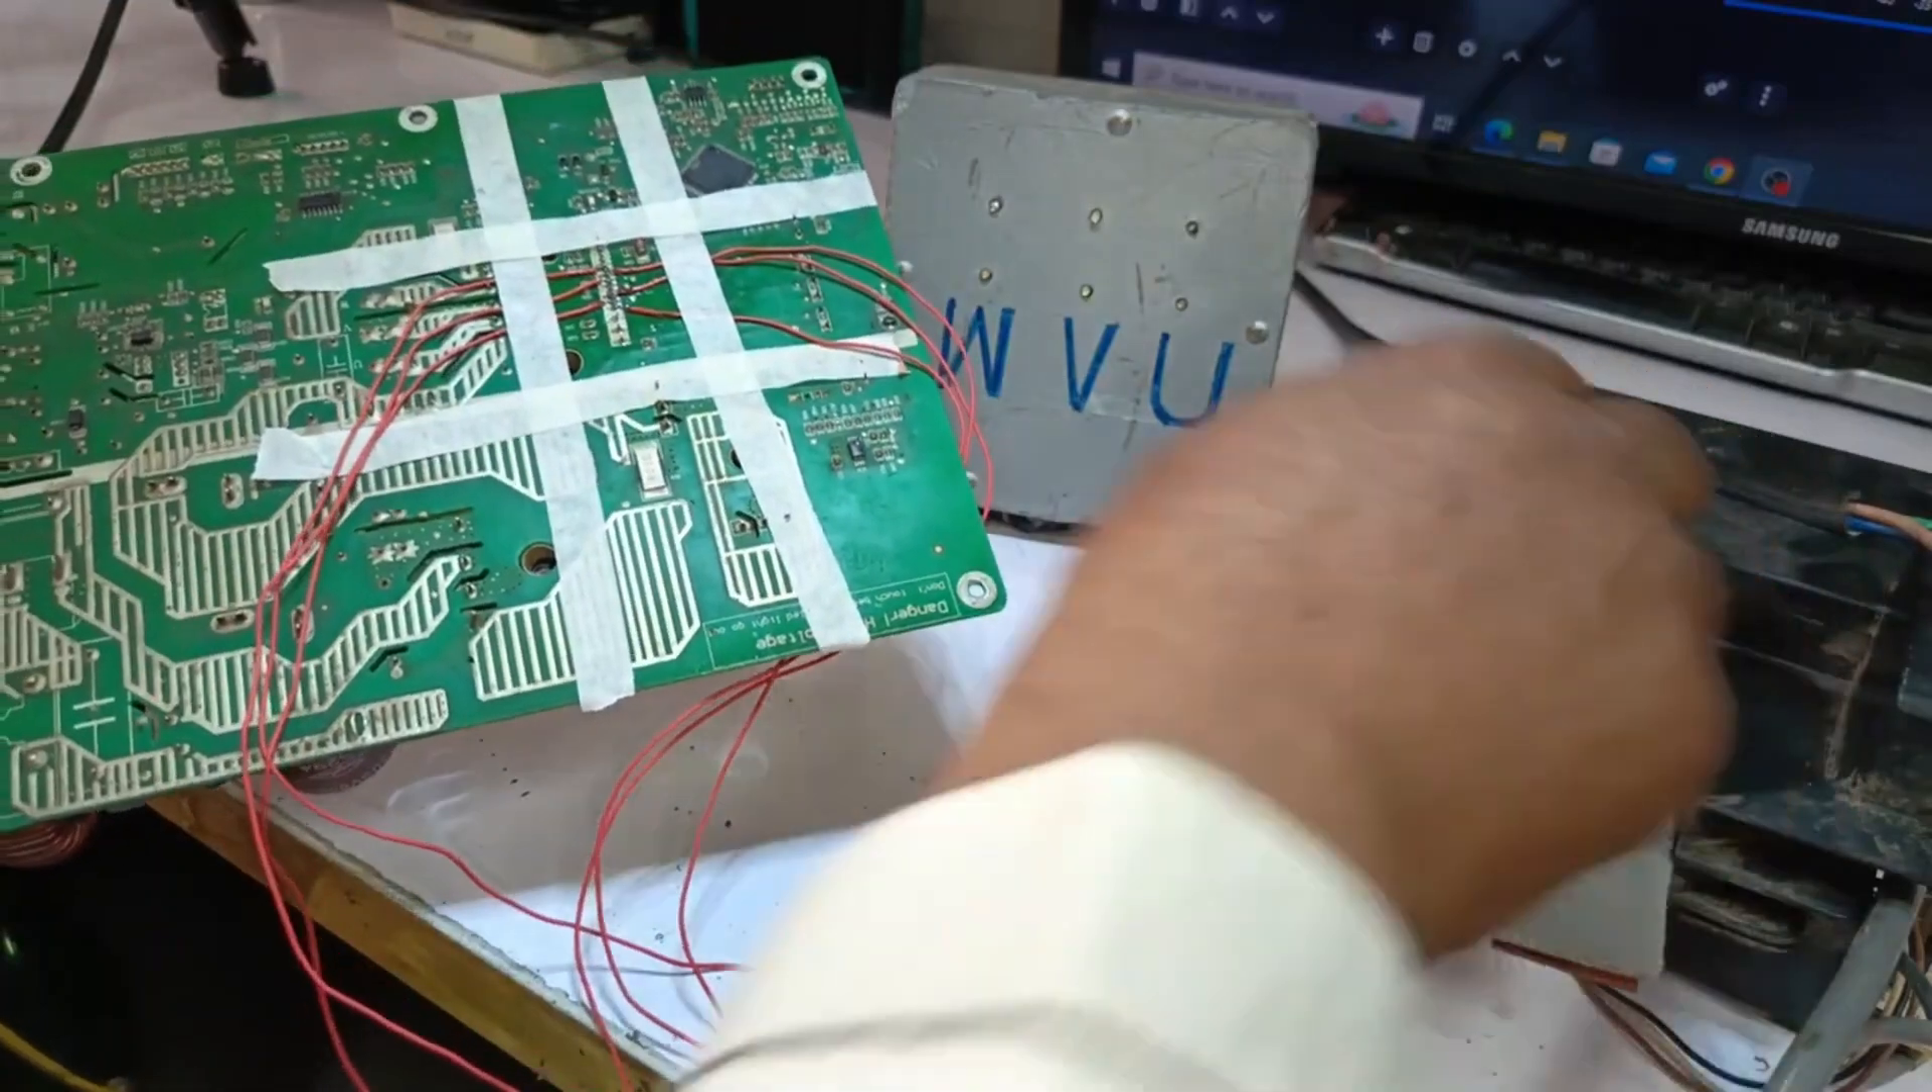I'll apply masking tape to keep the wires in place to prevent them from touching anything that could damage the microcontroller. I've secured everything well, and now the system is ready.